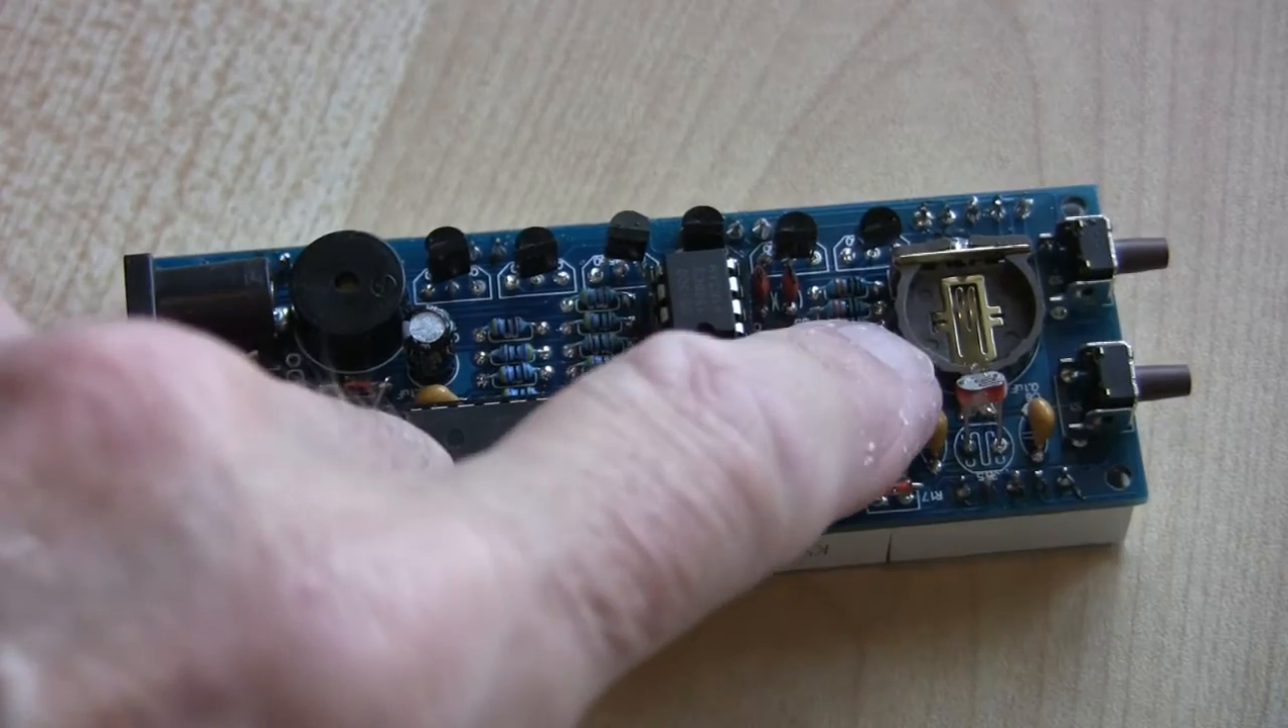Right well here's the moment of truth it's all assembled and to be fair well it's not all assembled I've just remembered I haven't put the little battery in but we'll do that before we switch it on.